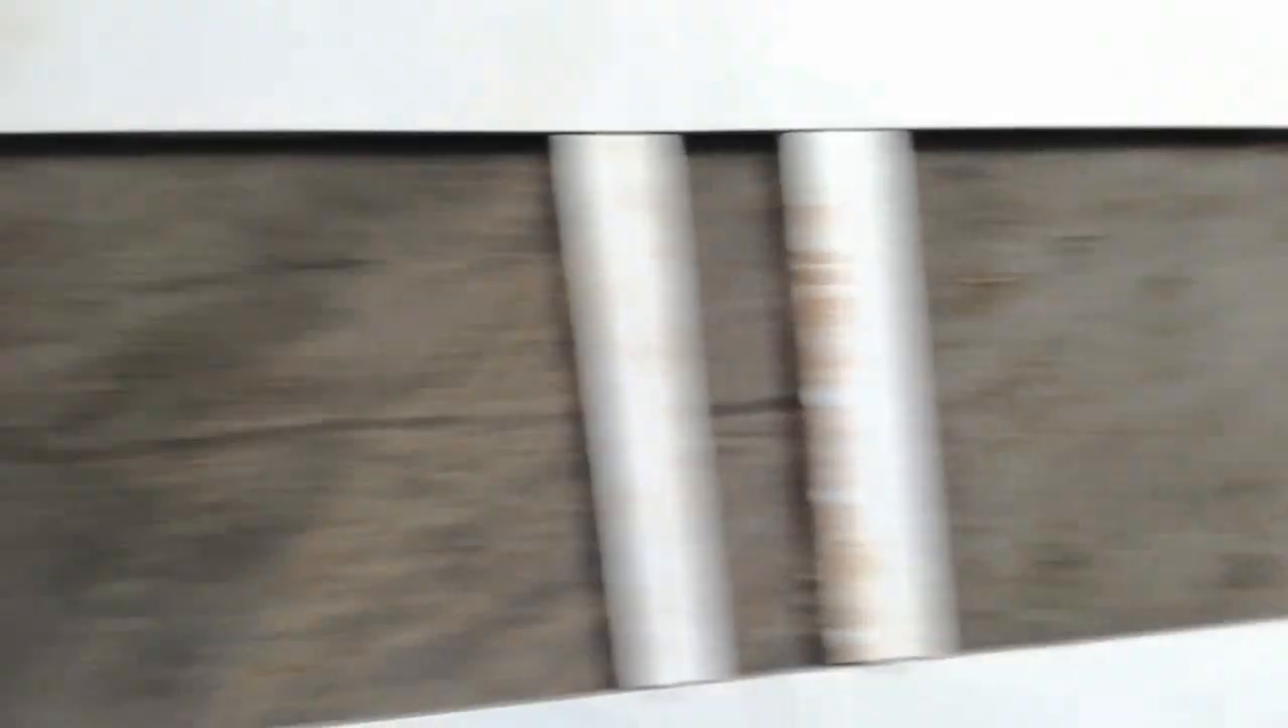یہ جو جگہ خالی نظر آئی ہے یہاں پر بارڈر ٹائل لگائی جائے گی۔